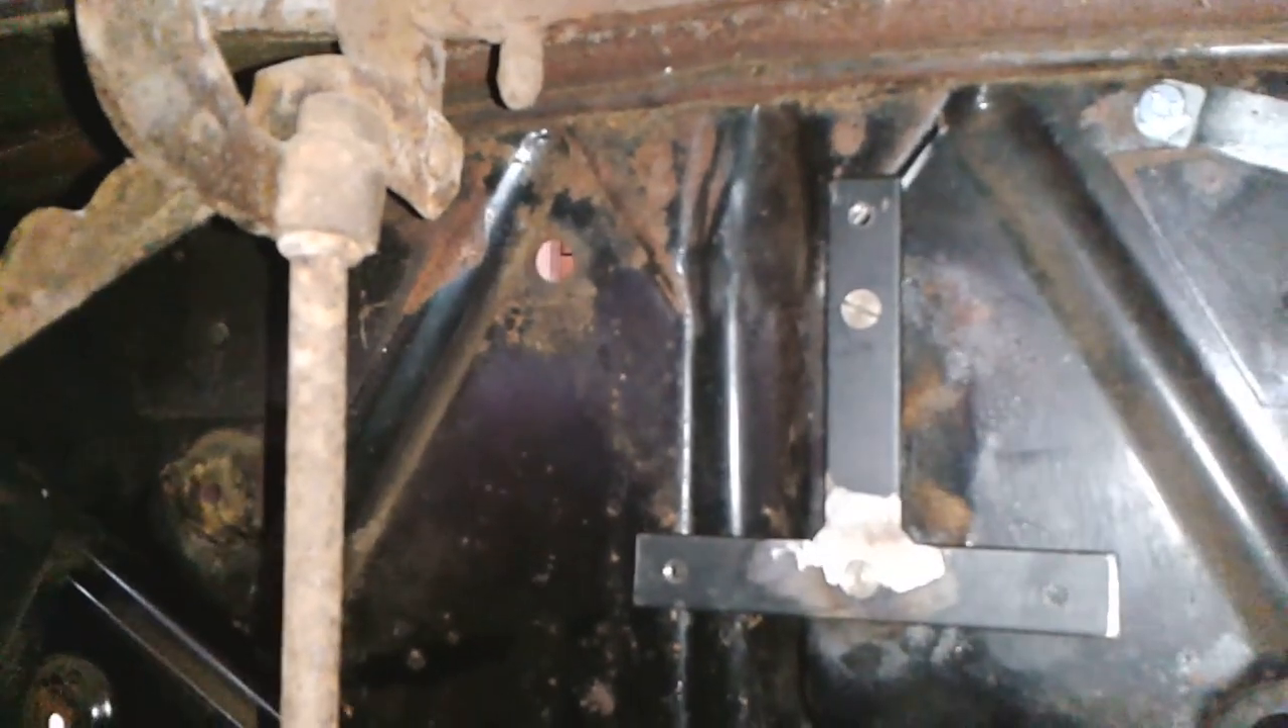There's the bracket screwed in place.